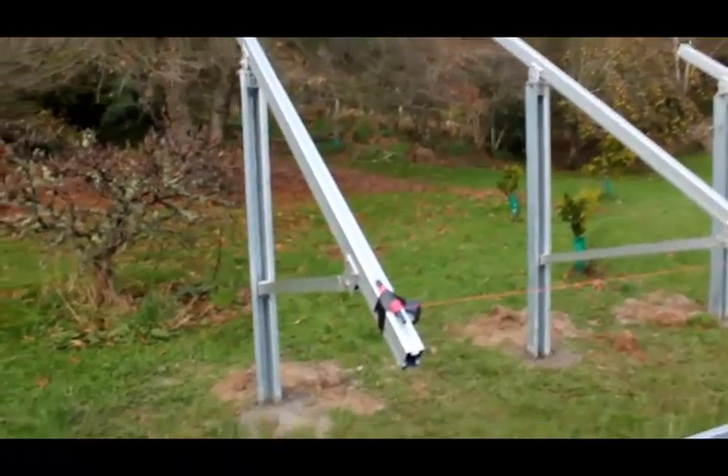So now you can see the support beams in place.